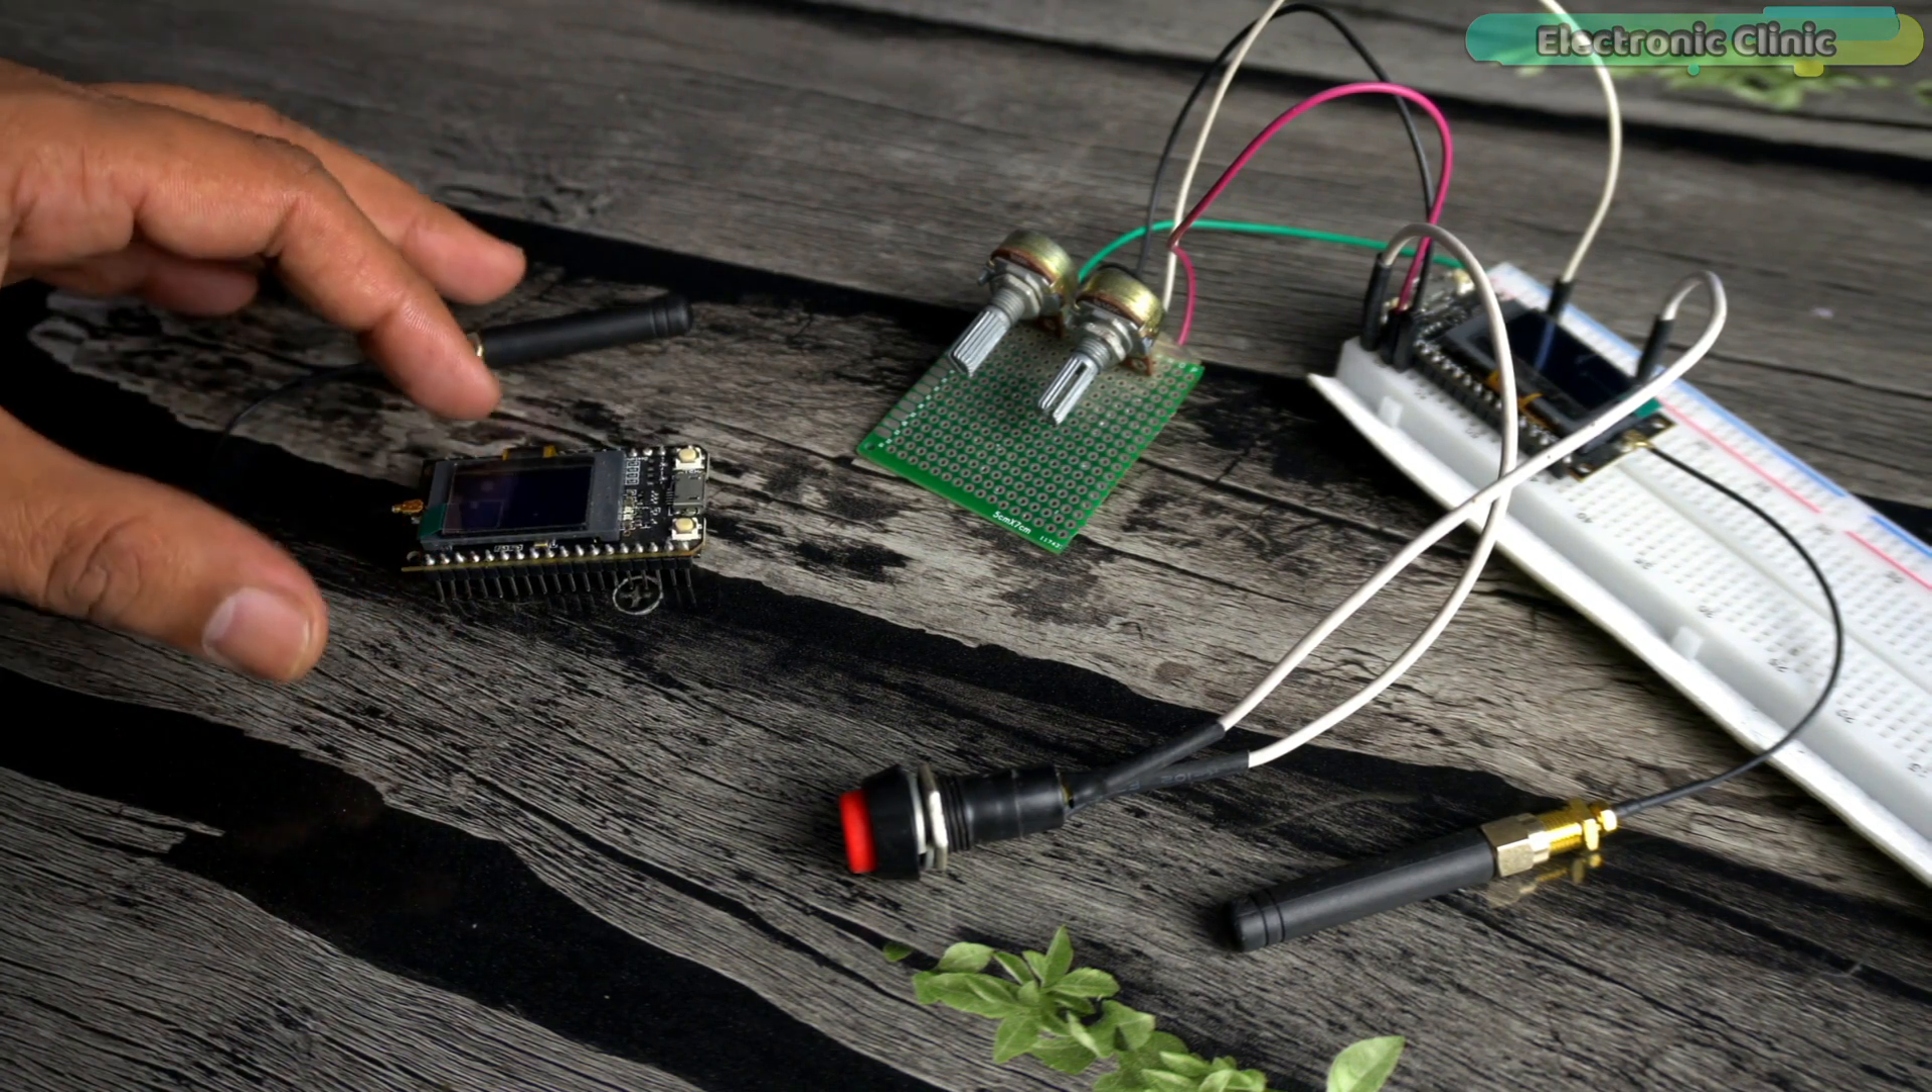But as you can see I have not connected an LED on the receiver side because my other breadboard just disappeared.